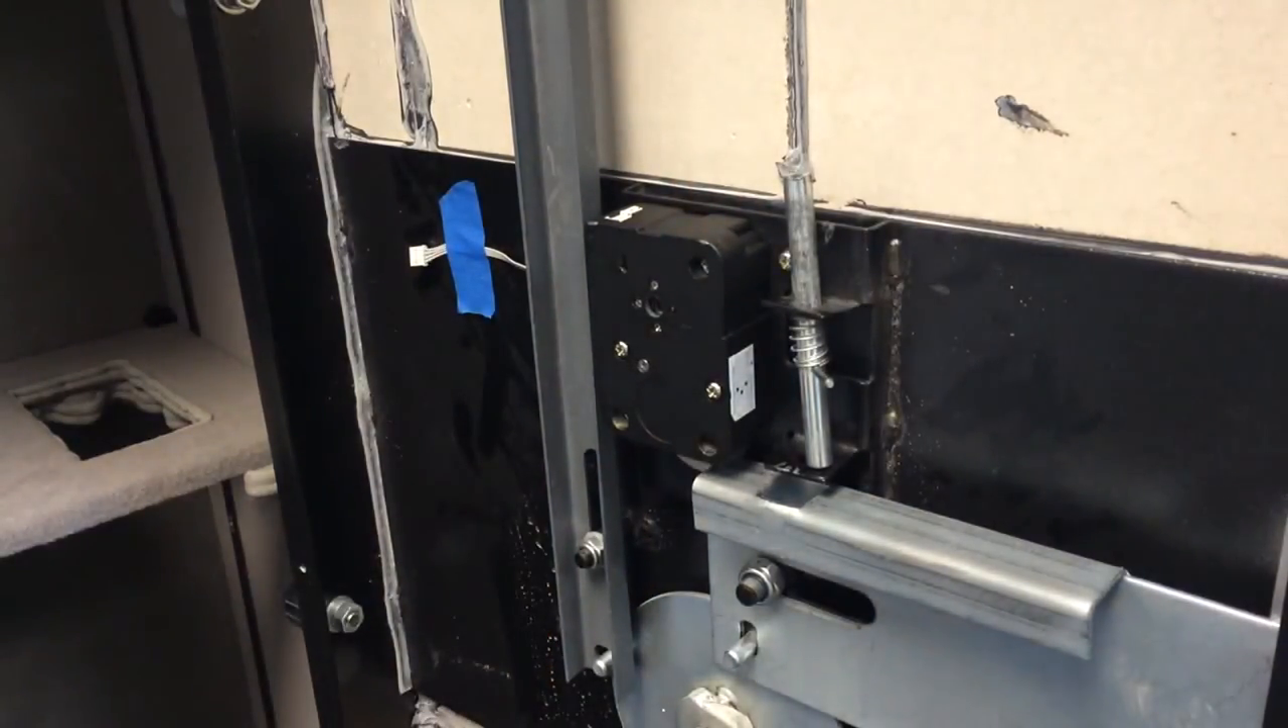Alright so now the lock body is installed and the next step will show you how to align the cam to receive the spindle.